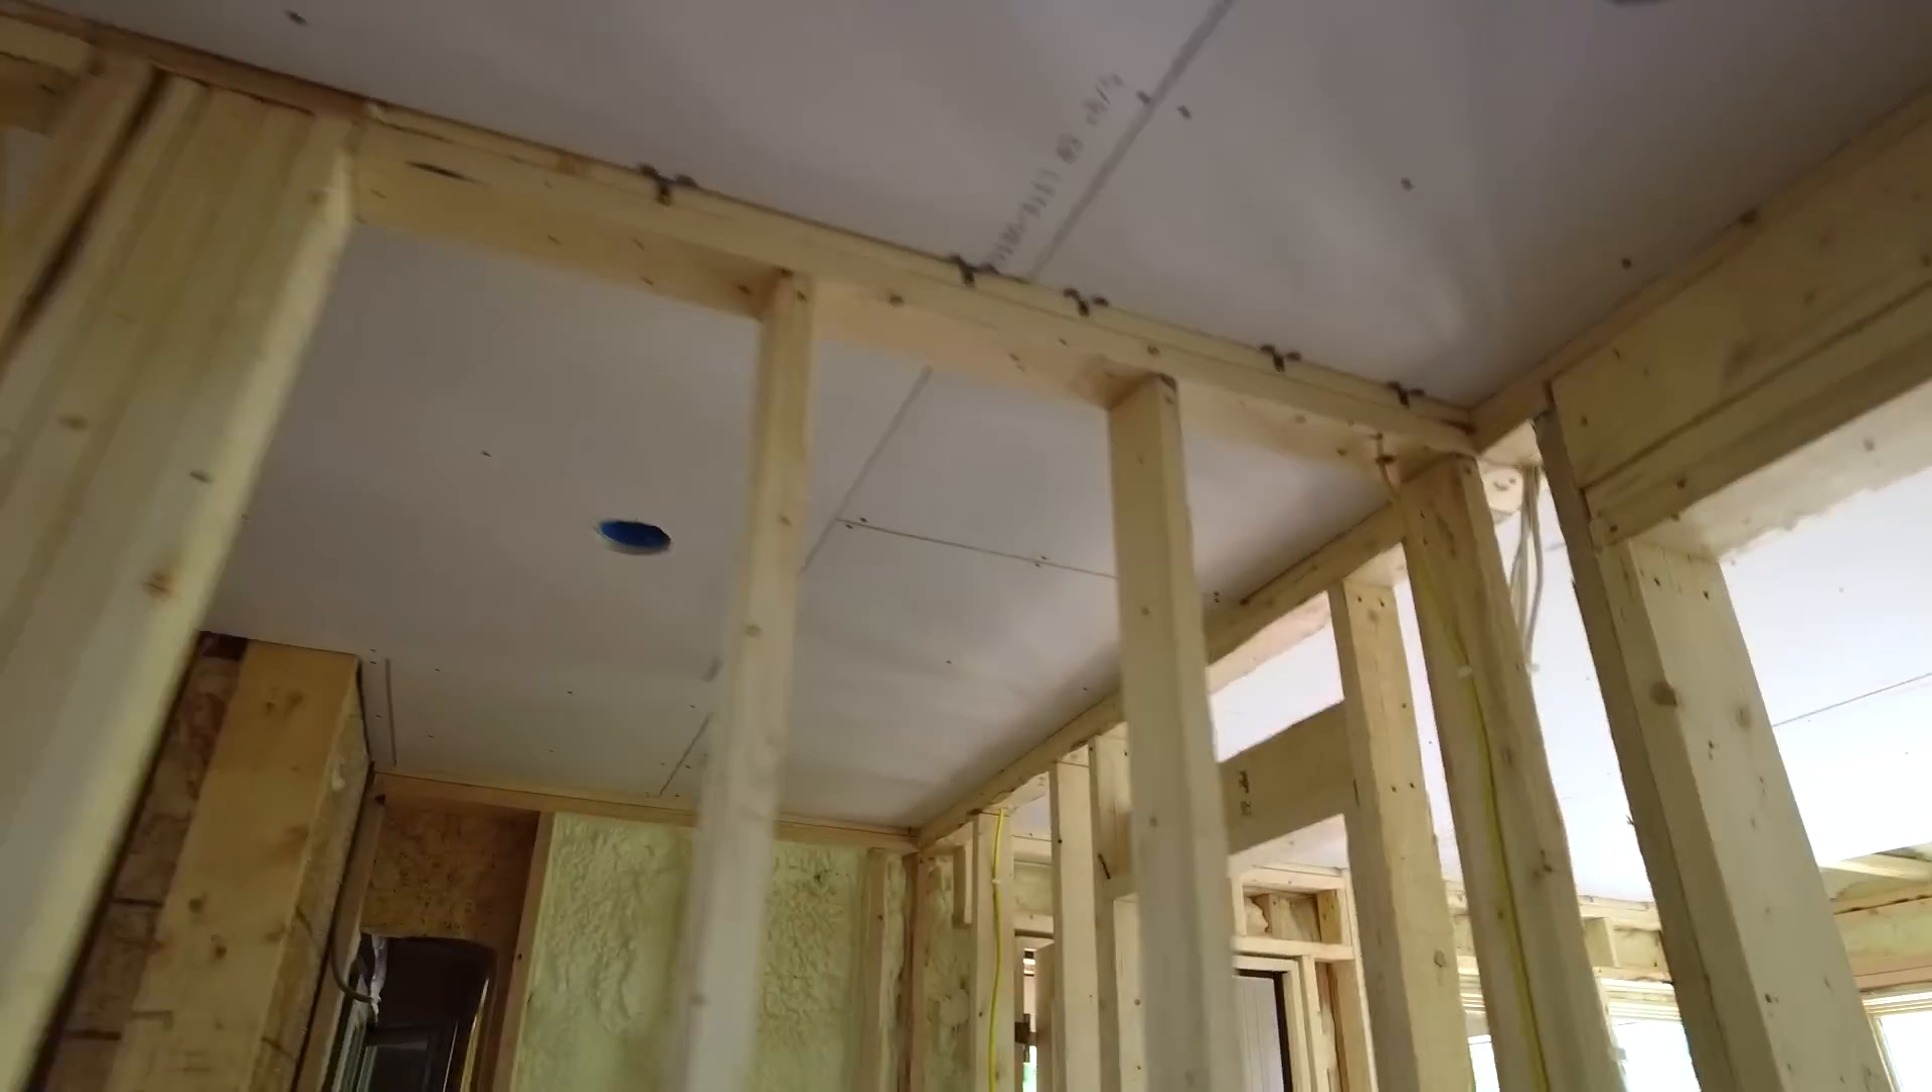We got the whole kitchen area. Ceiling sheets are up.